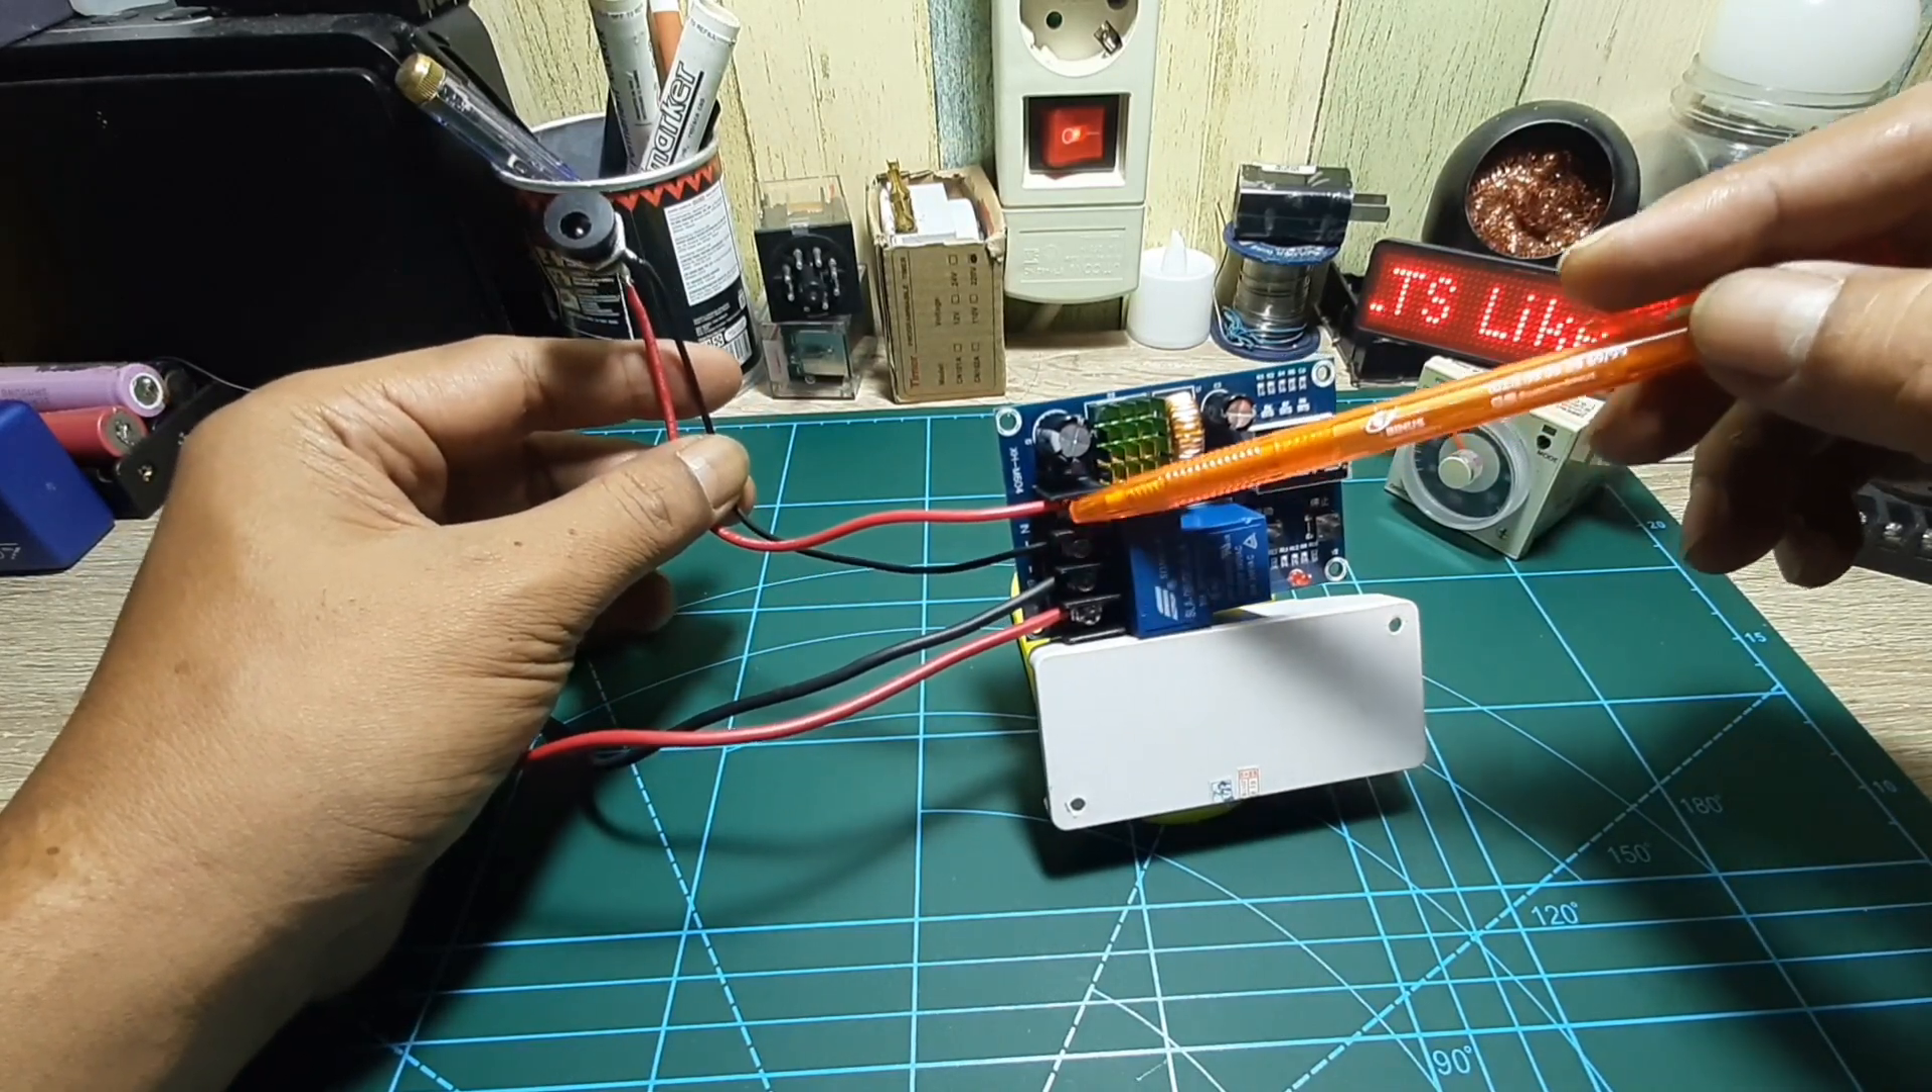Jadi, sudah saya pasang ya kabelnya ya. Yaitu, kabel yang atas ini ya.